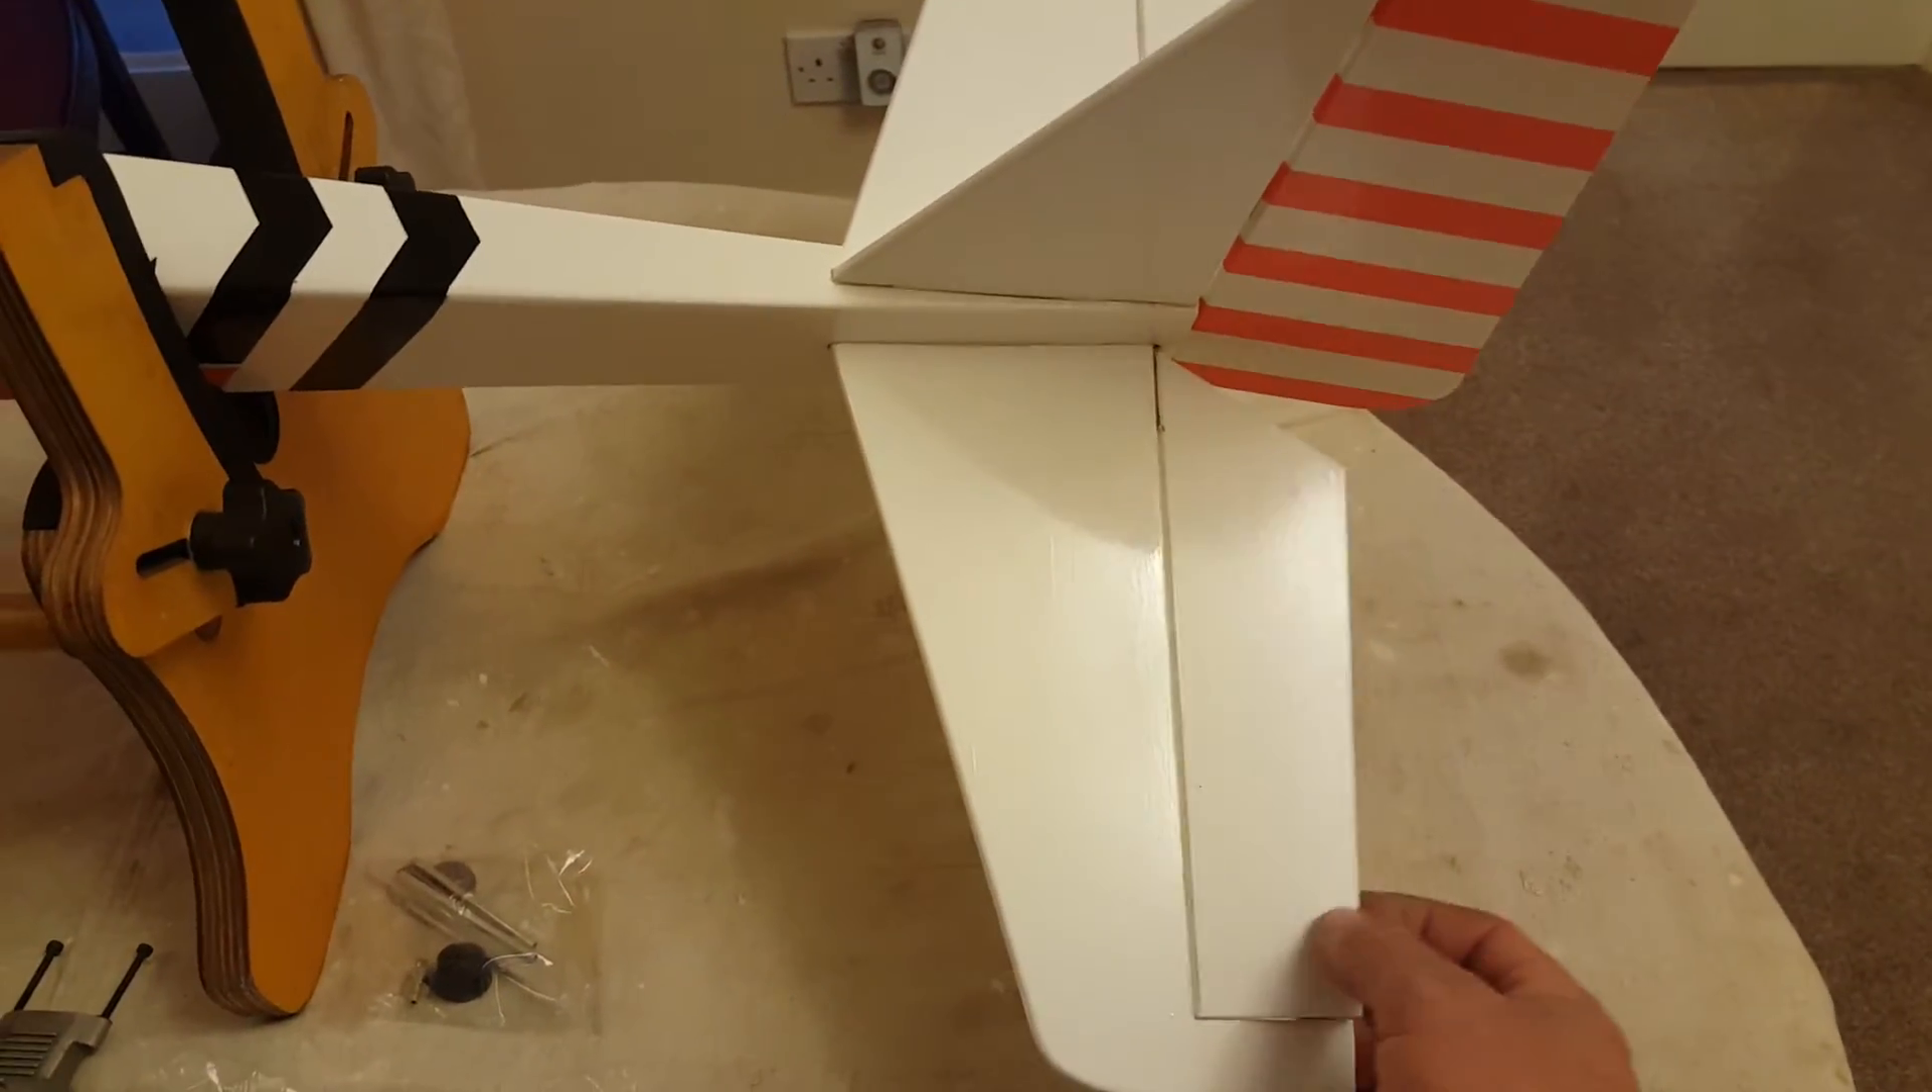The fin is glued in, the elevator is fully hinged and glued in.